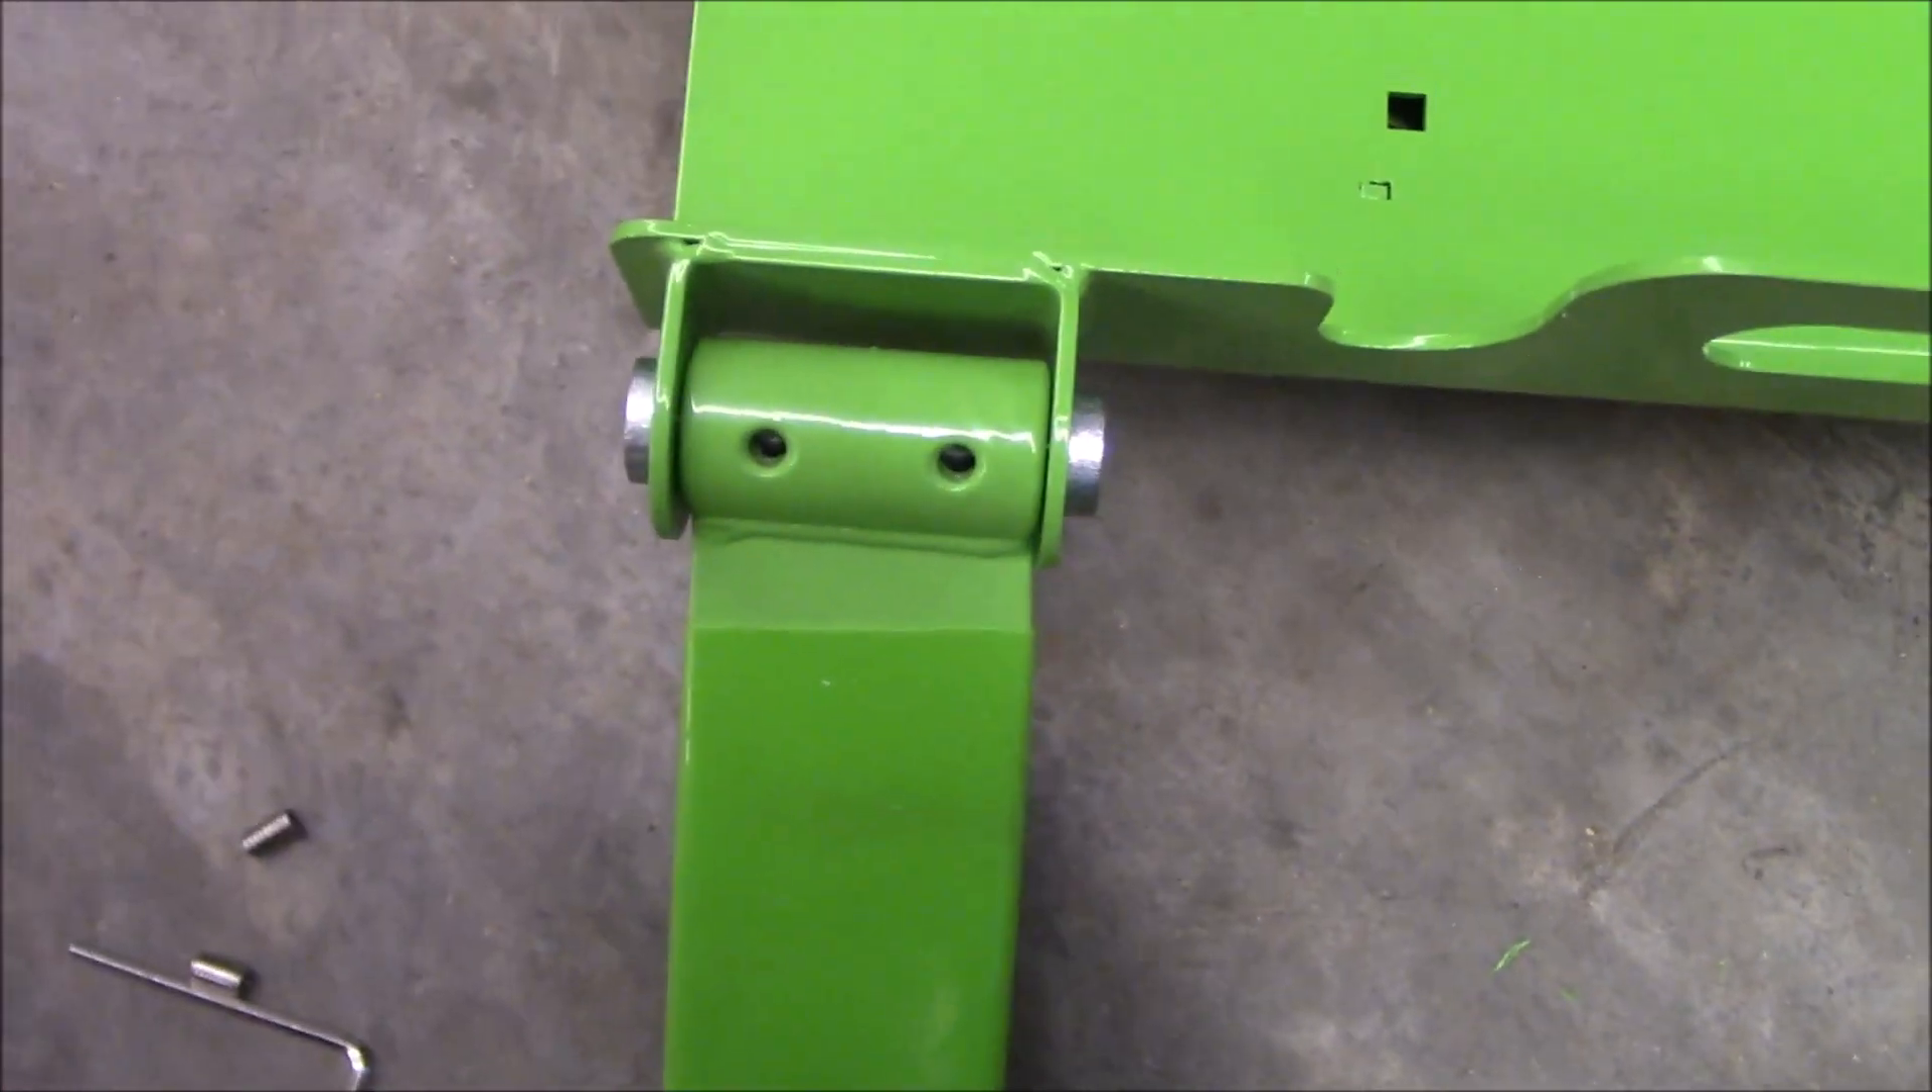Now it's it's in place as you can see and all I've got to do now is put my set screws back in here tighten them up and it's done.